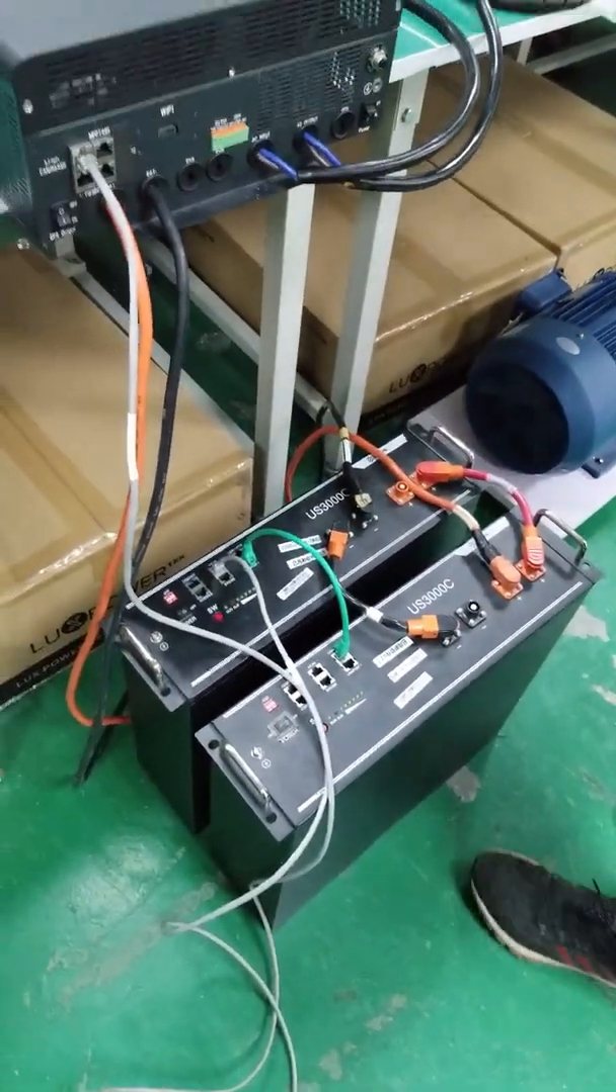For the demonstration purpose, we have already done all the wires connection.